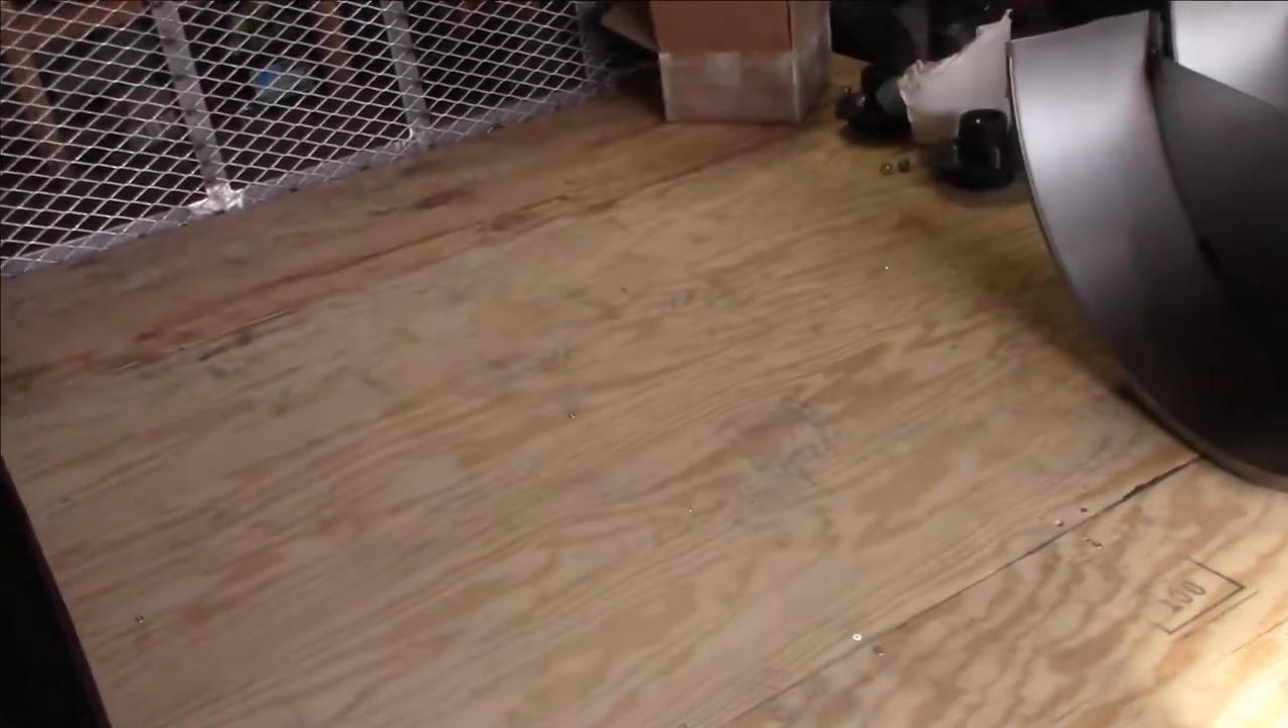We finished attaching the decking so the decking looks to be pretty good.